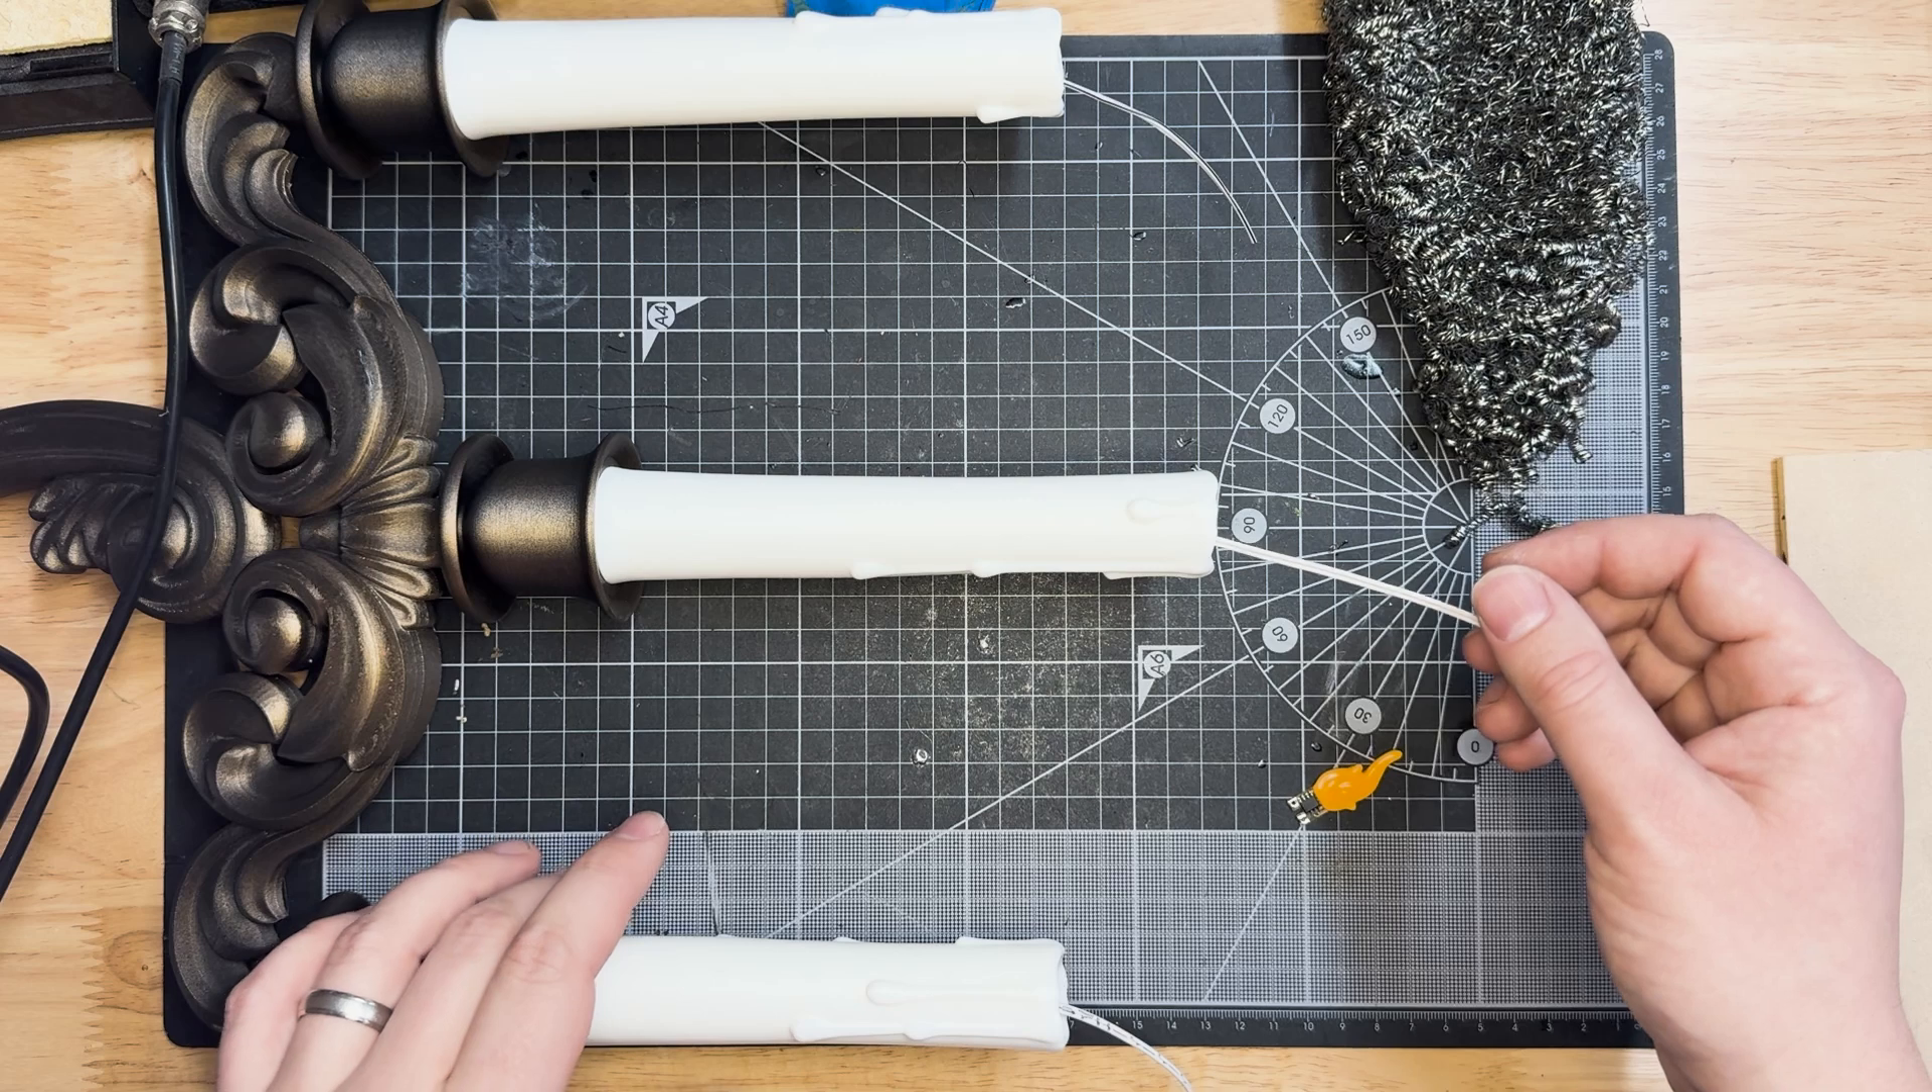Now we have access to the wires at the ends of the candles.